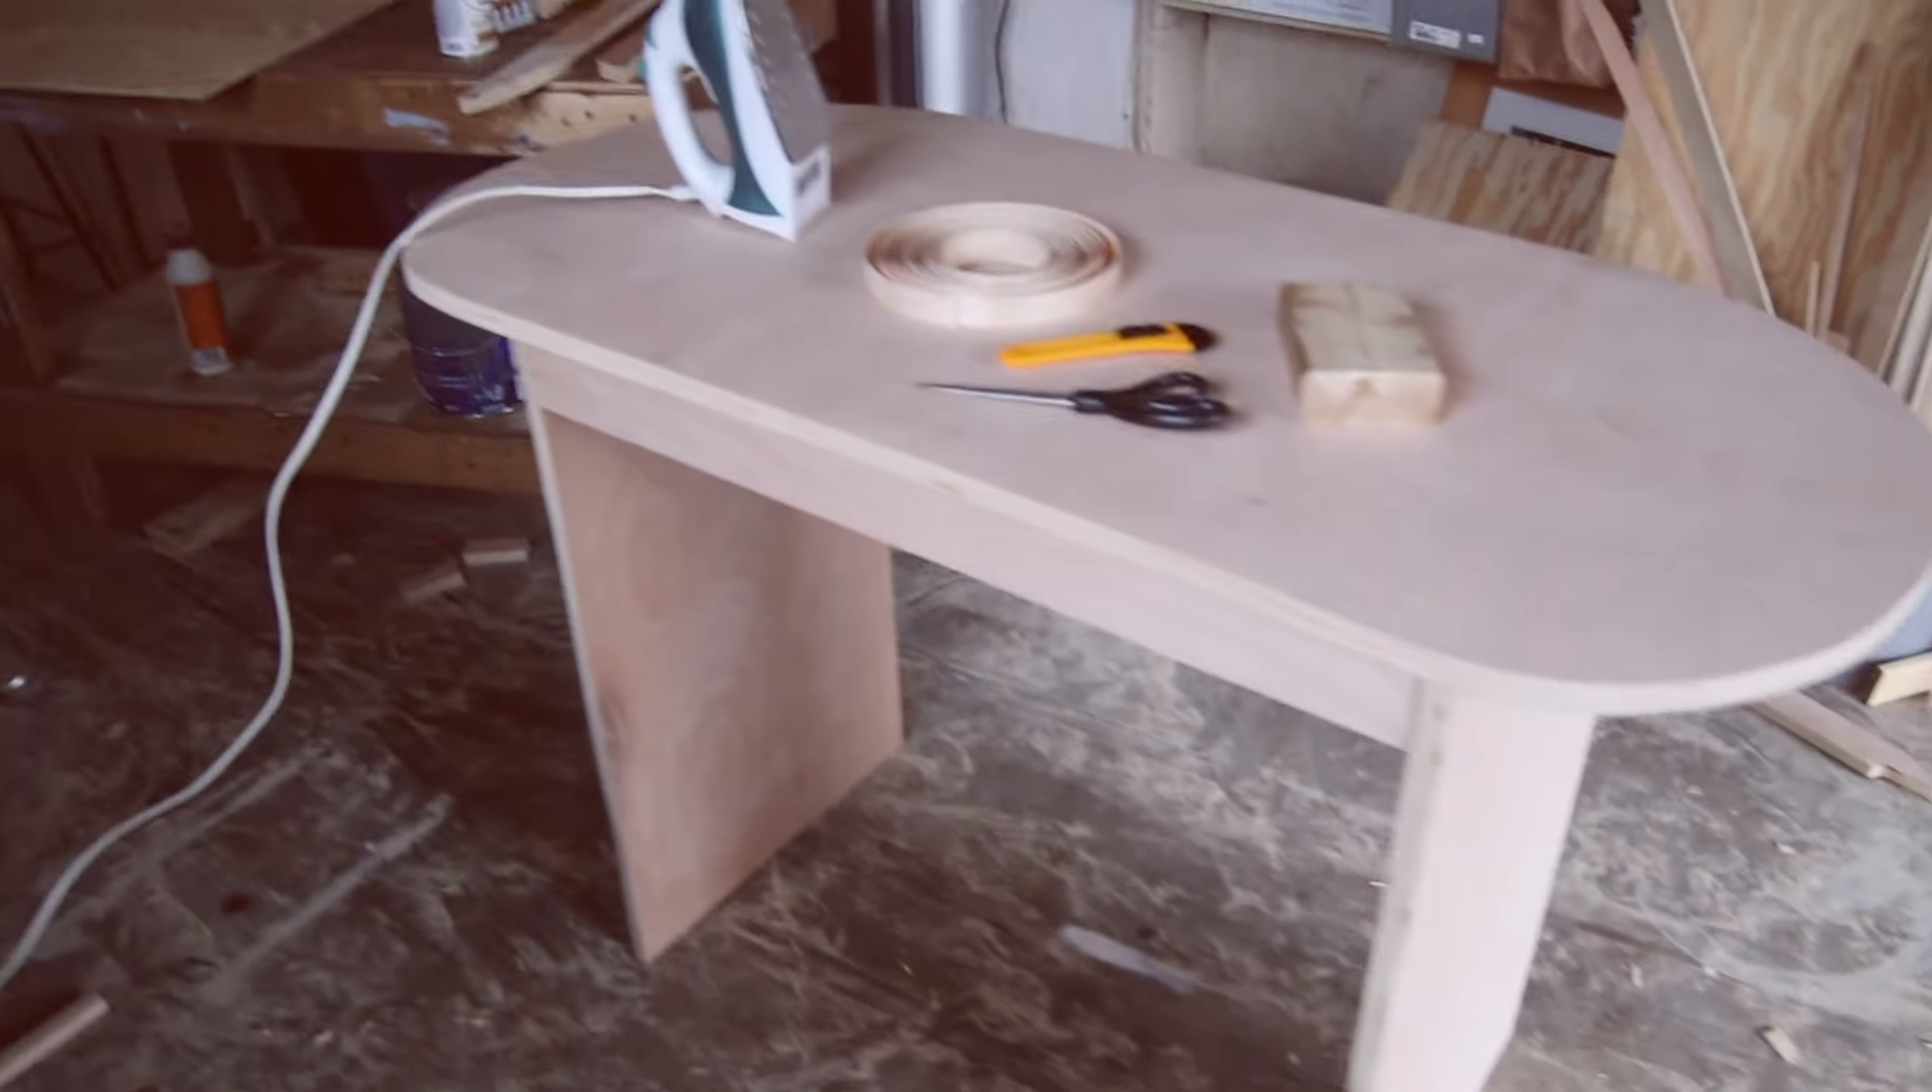The only thing left to do is cover the plywood edges.